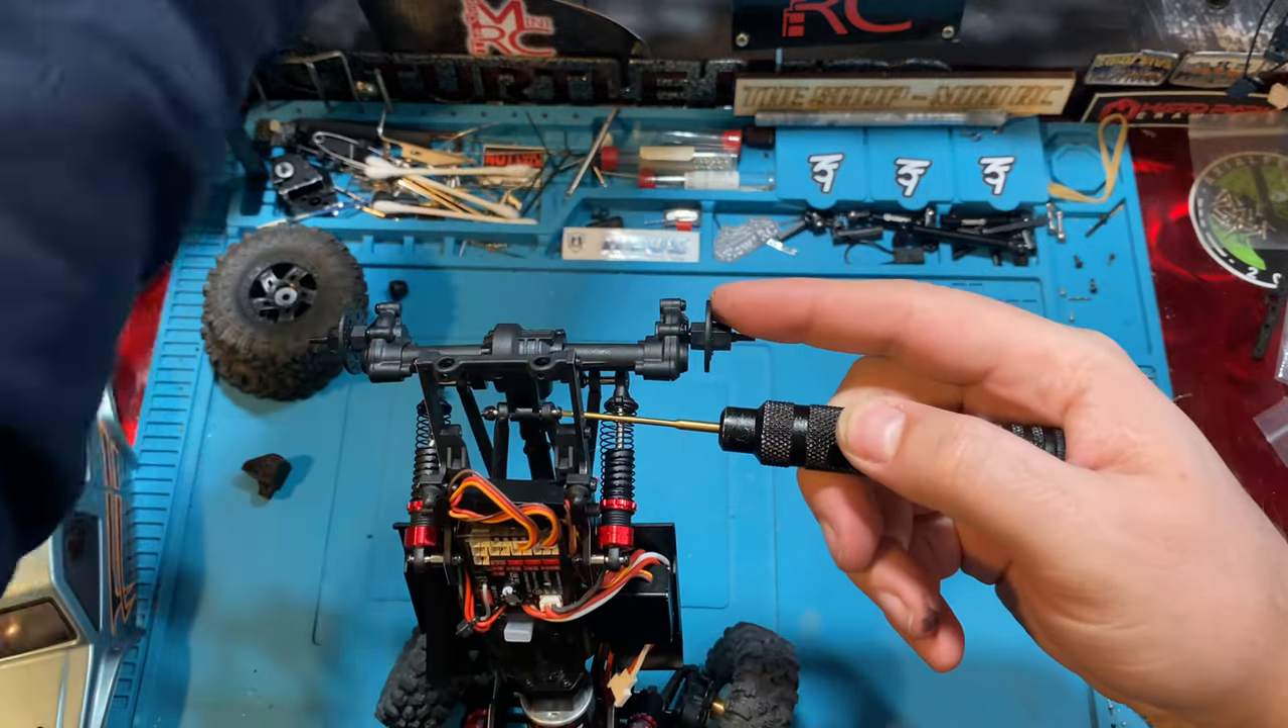I went in and pulled the wheels and tires off just so we have a little bit better clearance here.